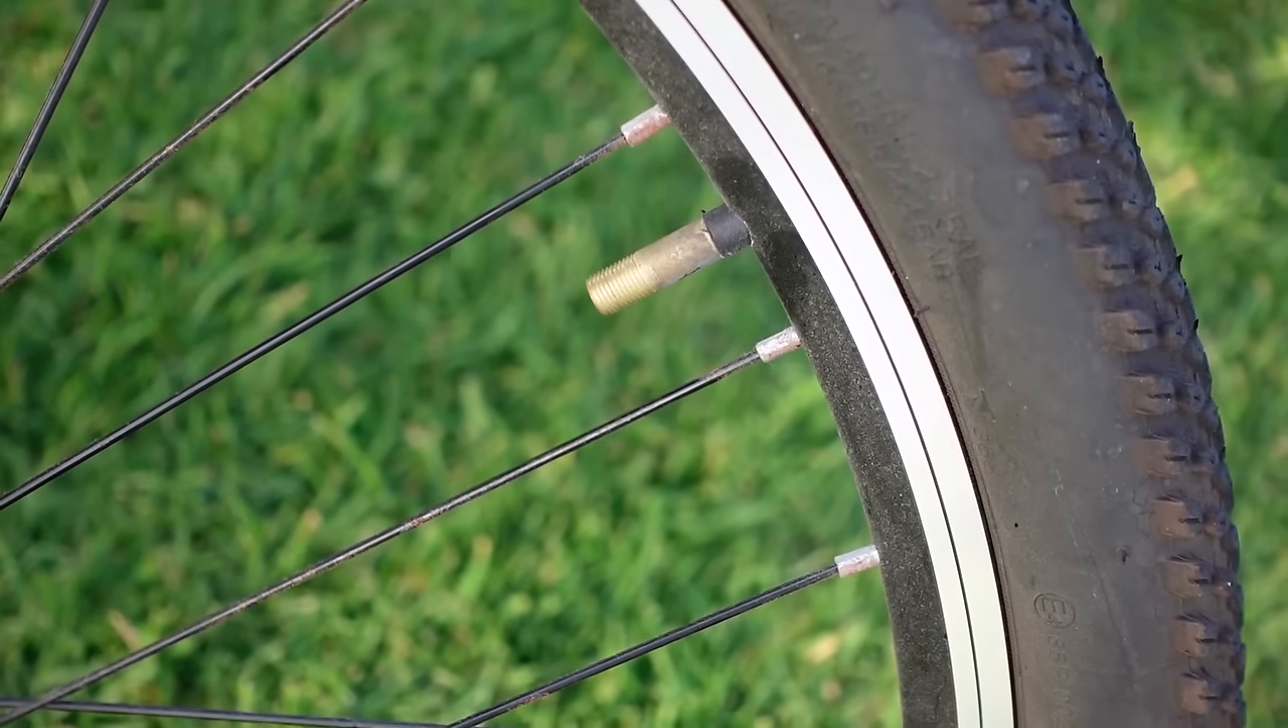But now I'm missing a cap on the front wheel.